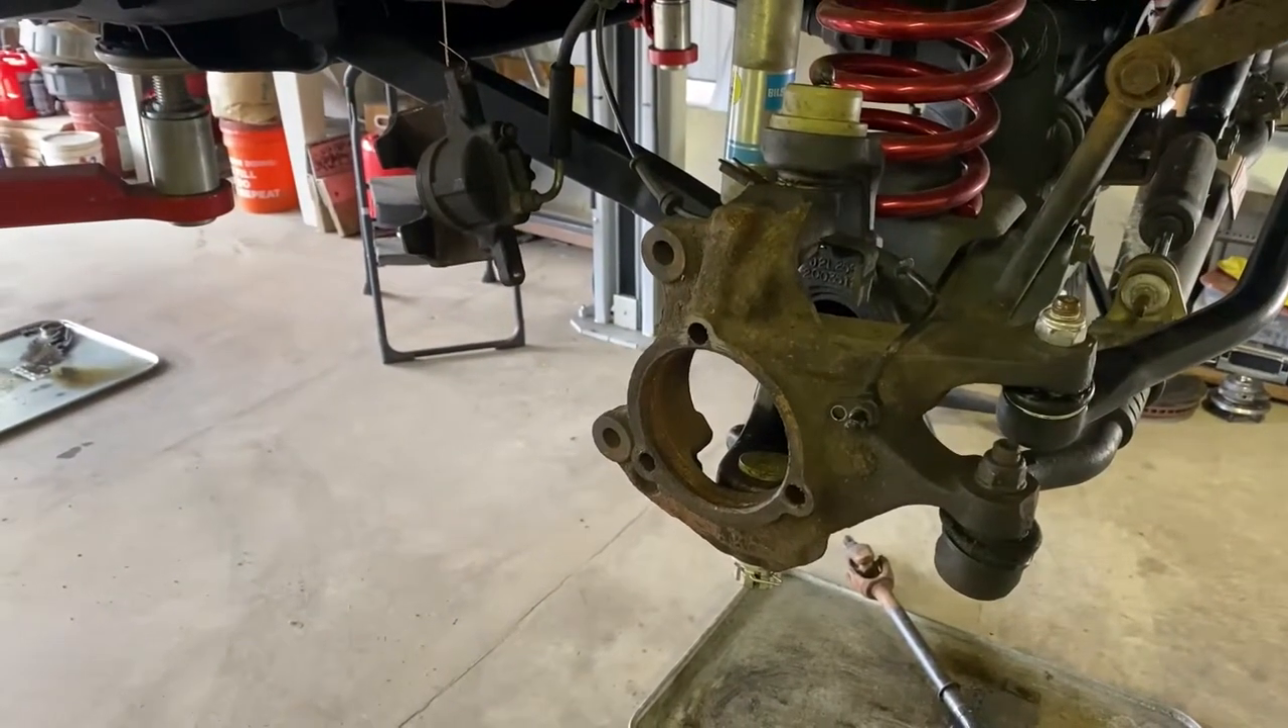We've got the front hub off, axles out, and actually they came out really well.